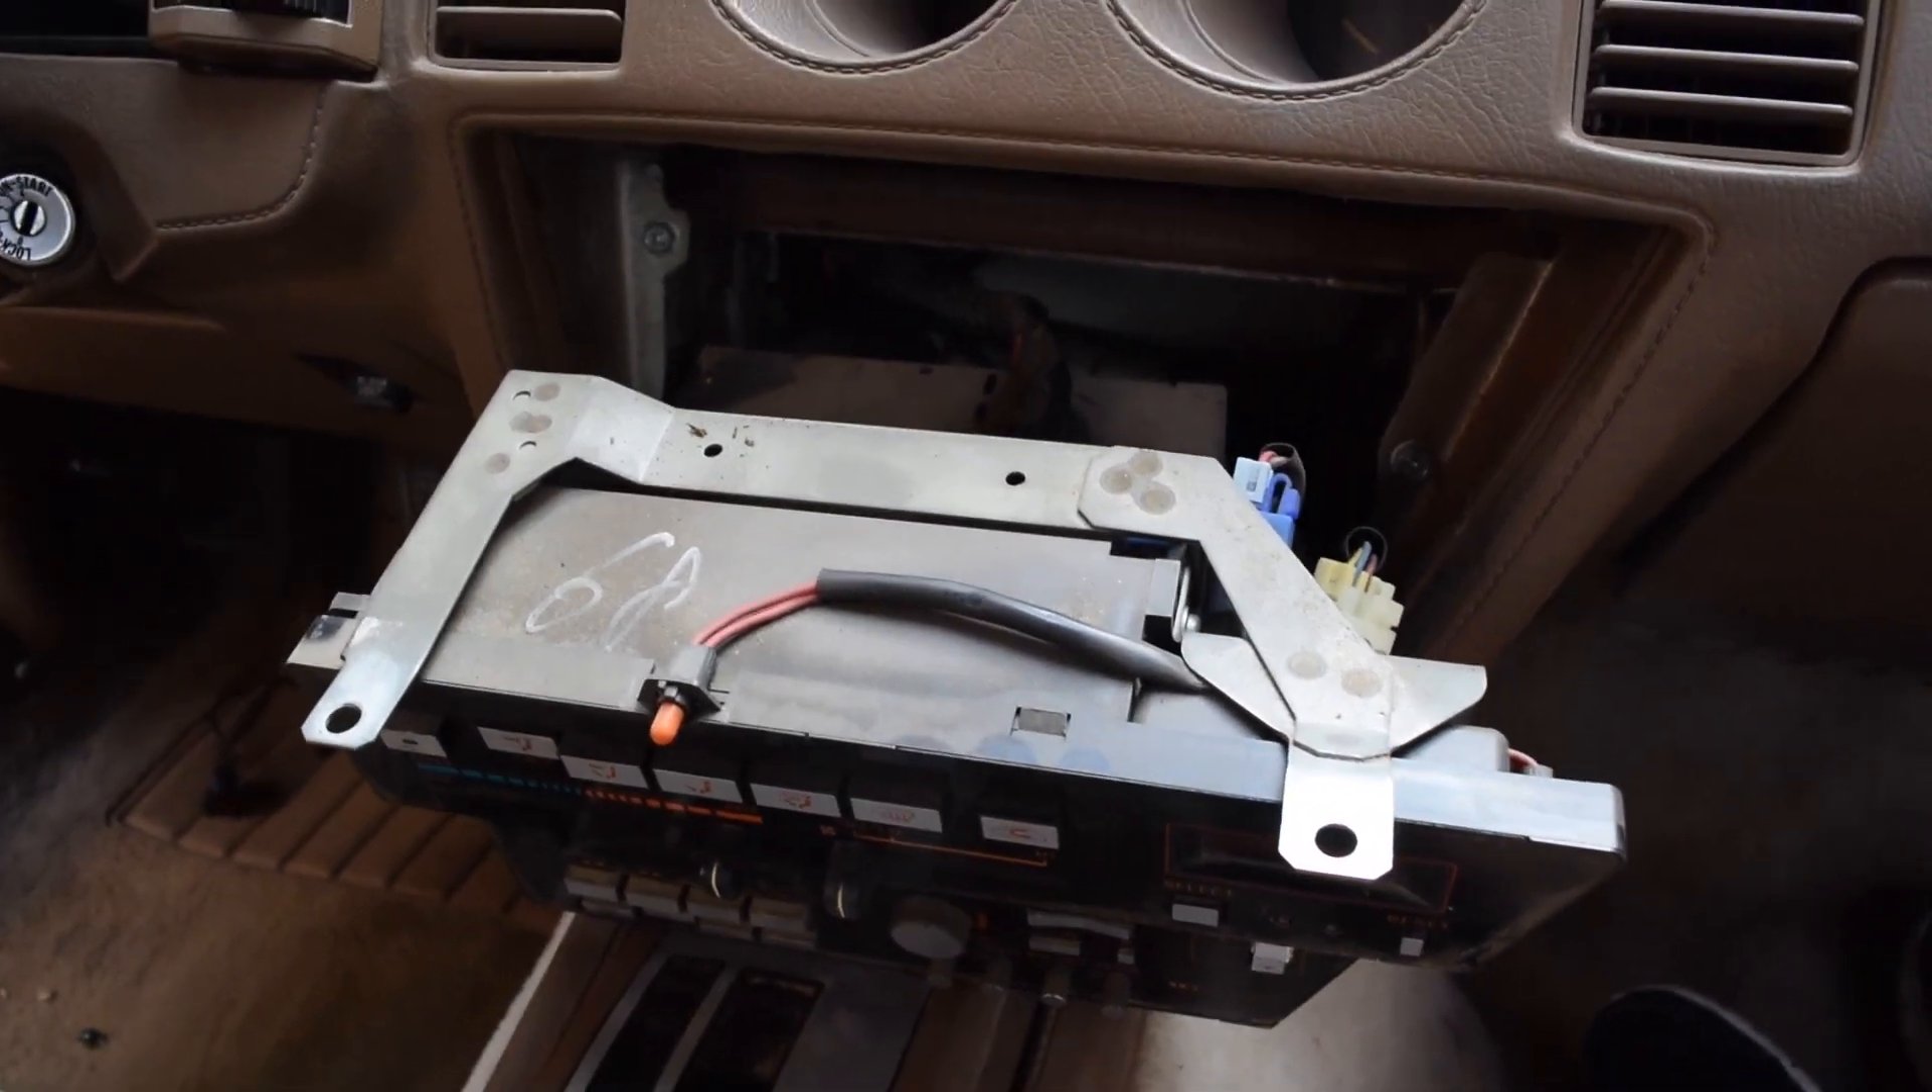So as you can see, we've gone ahead and pulled the radio out.